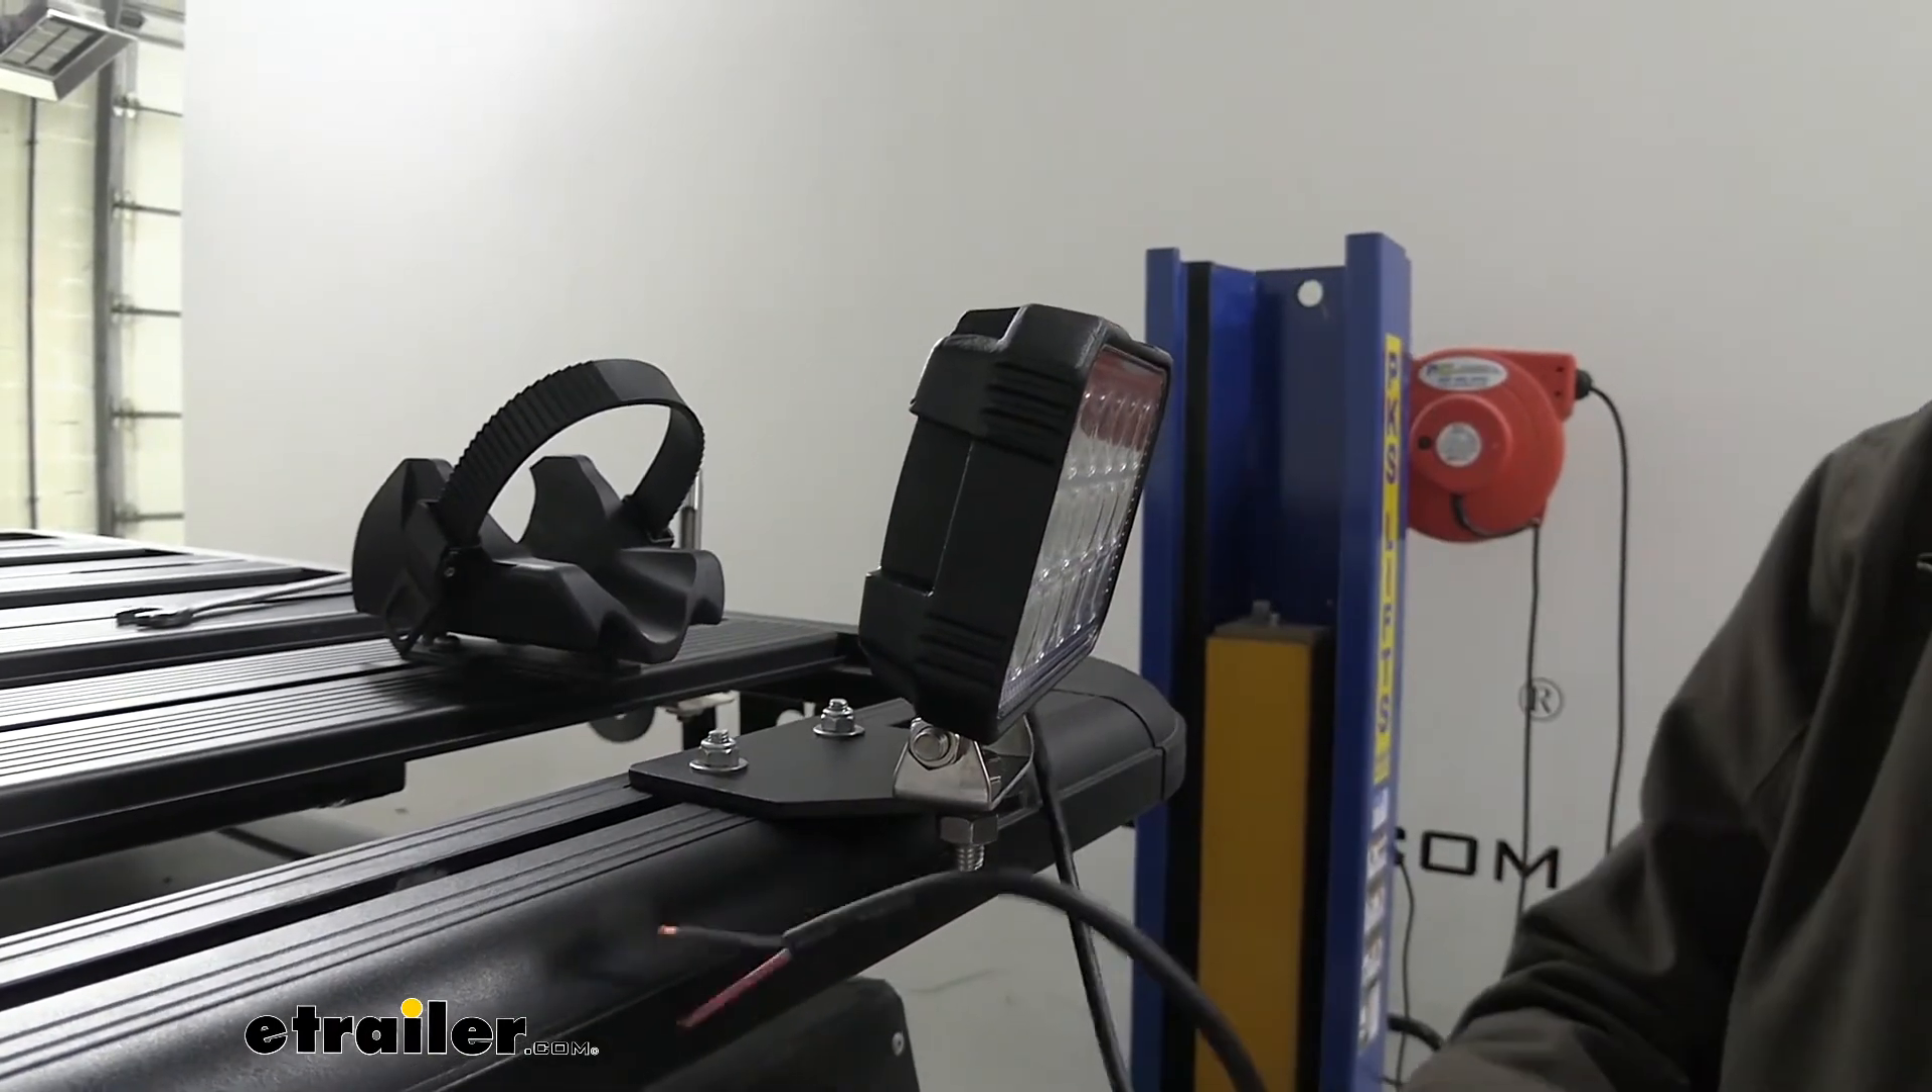Now that we've got our light fully tightened down it's completely mounted at this point you'll just need to run wires to your light so you can get it operational.